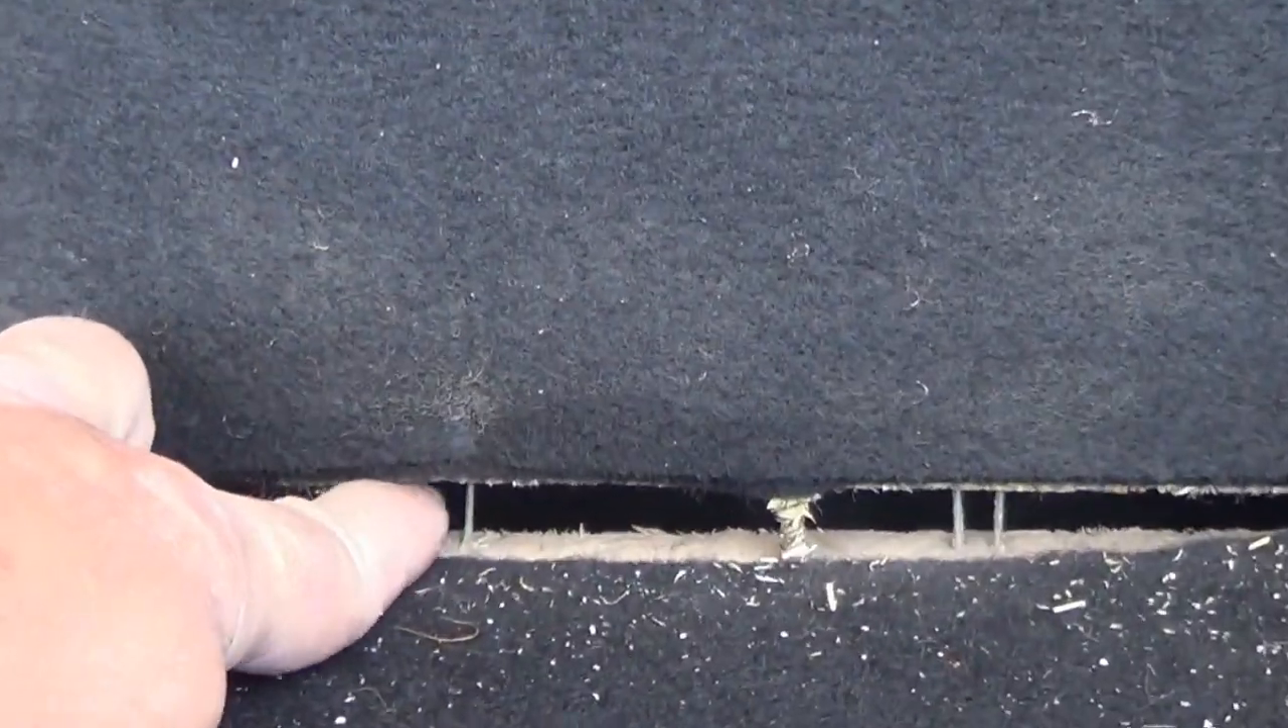You can see in here where the board is pulled away.